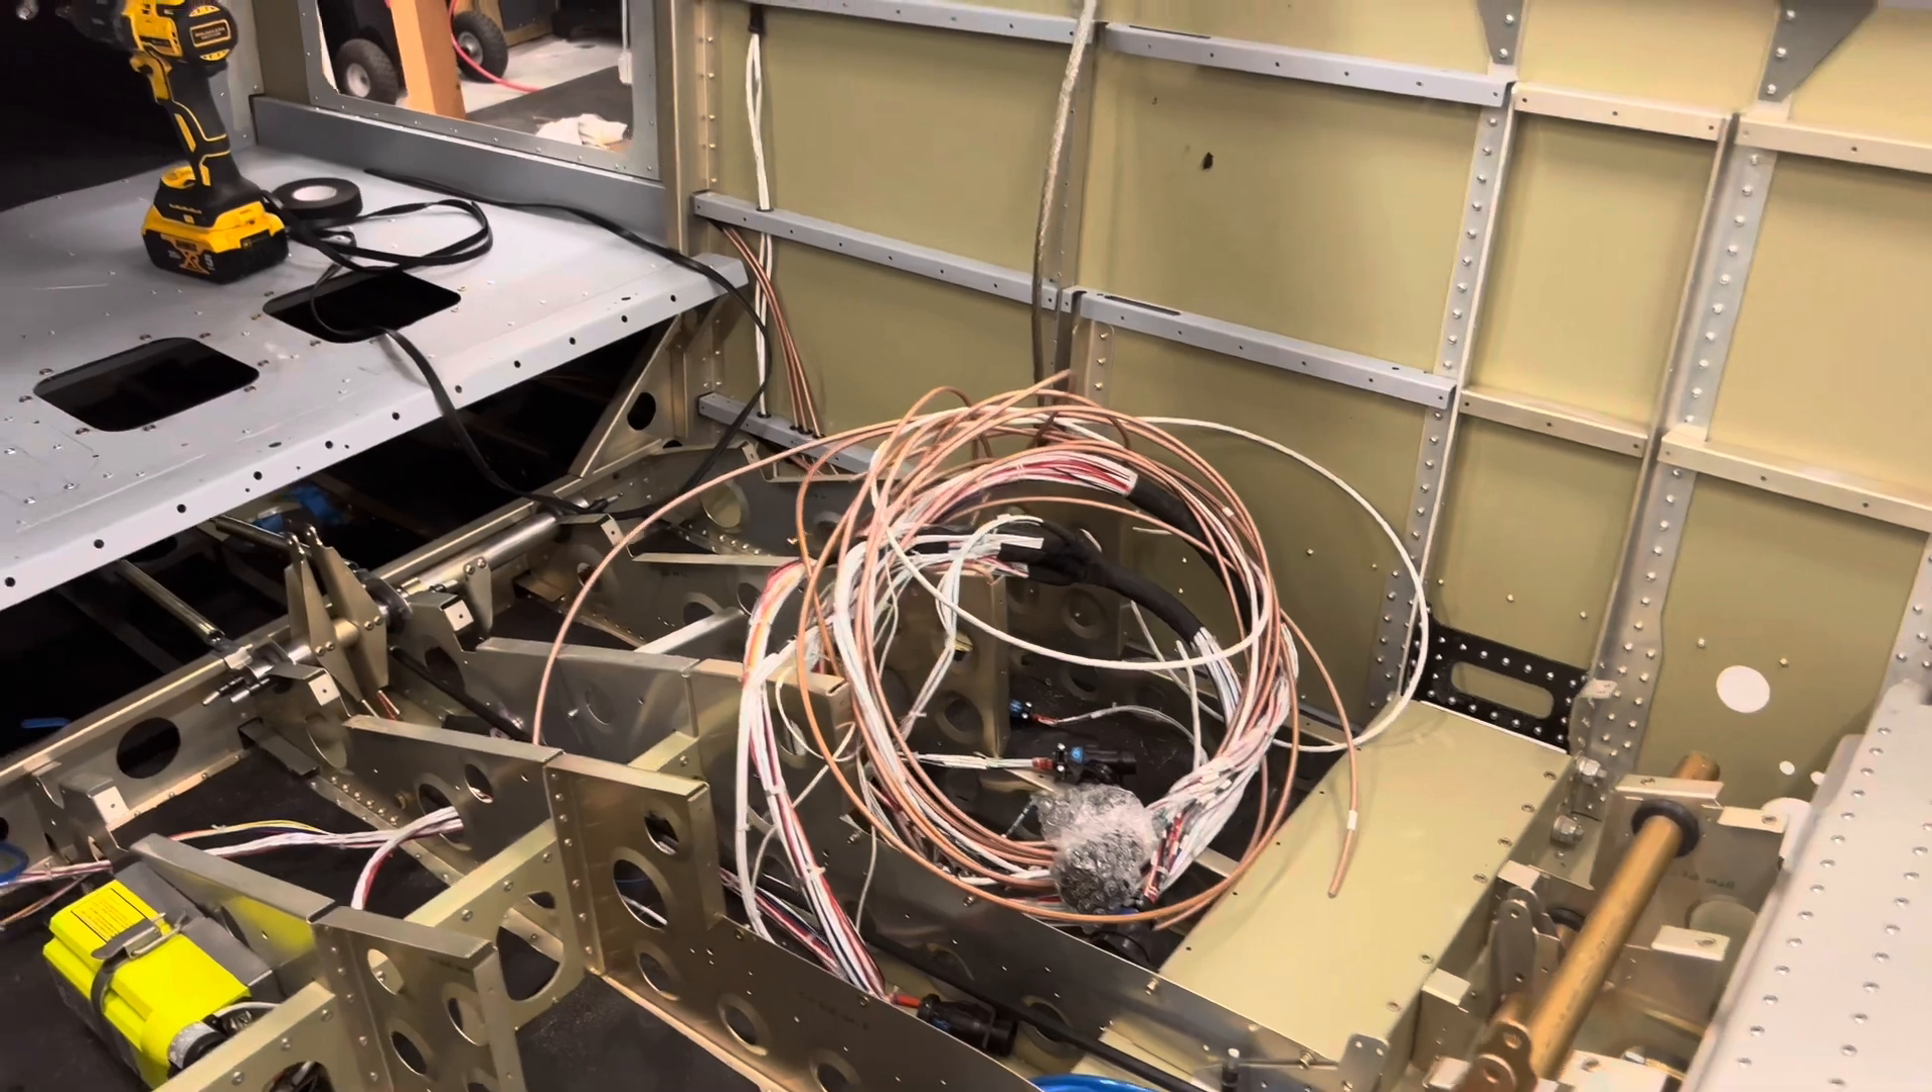There's the rat nest of wires I need to re-pull back through and that'll probably be tomorrow's project and that's it for today.